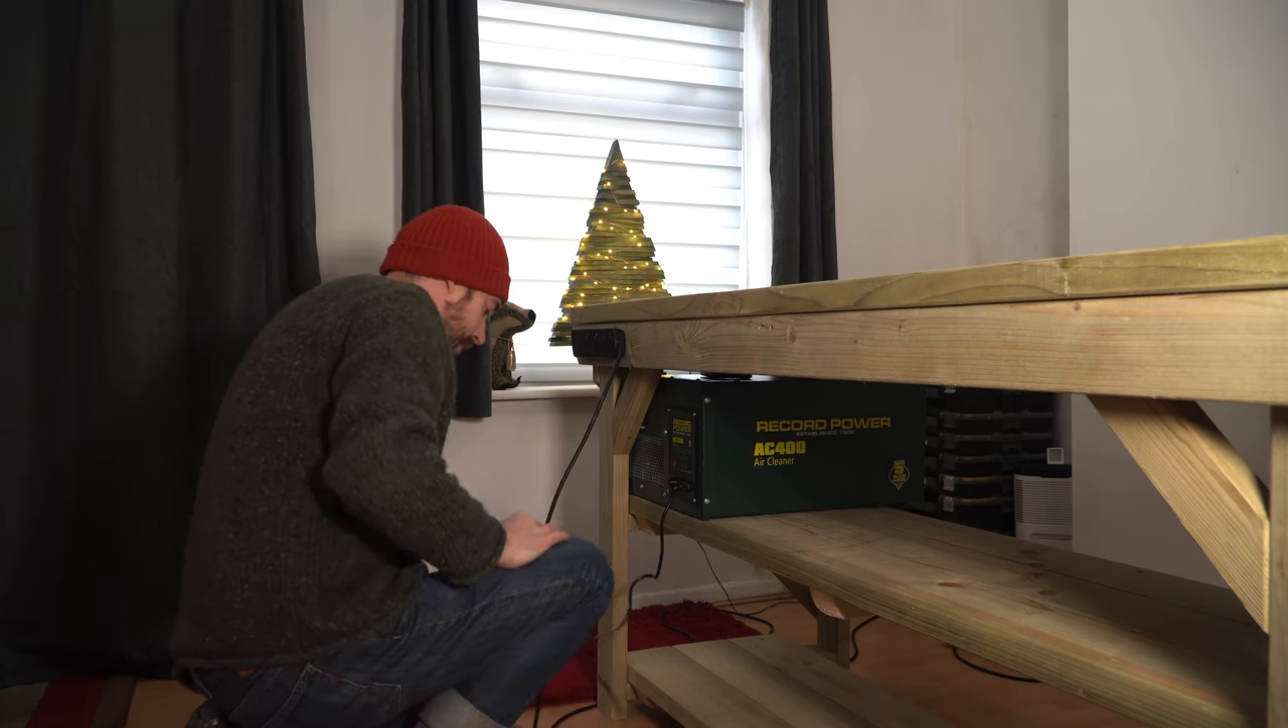Now I've got power I can start filling those shelves up so I've got my air filter which fits perfectly under there.